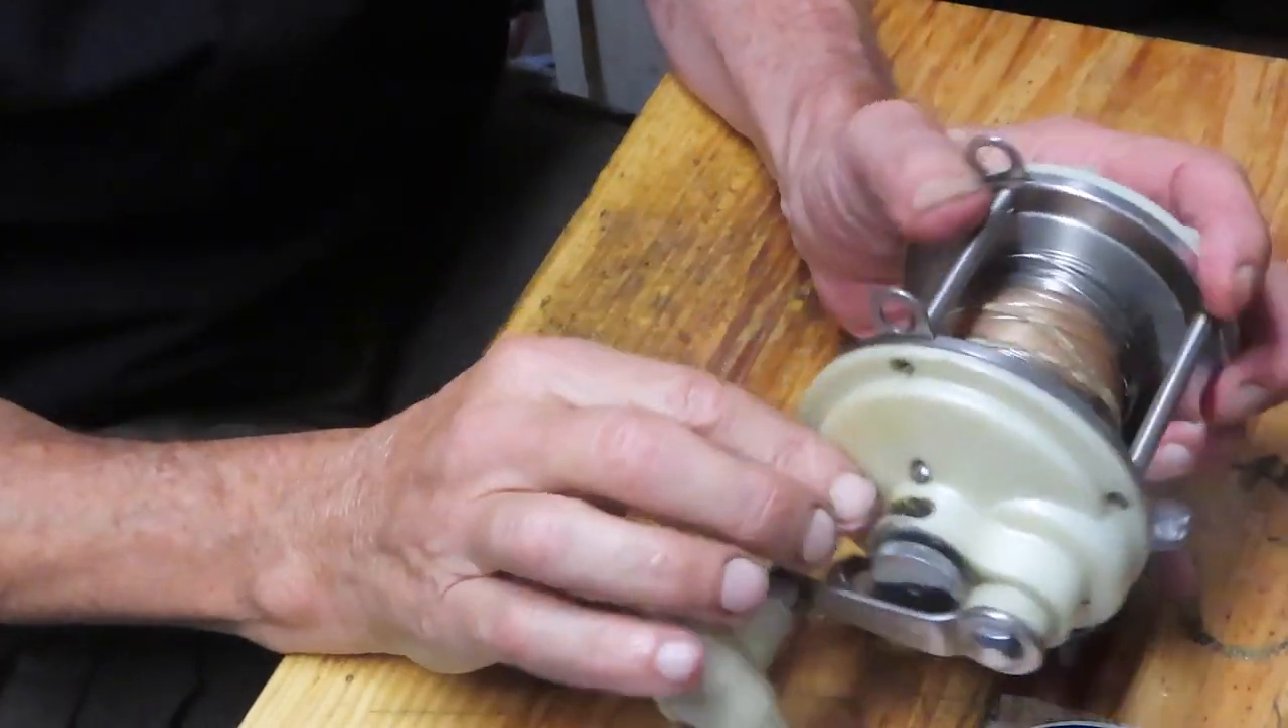Here's a quick editing note. You'll see the reel is reassembled.